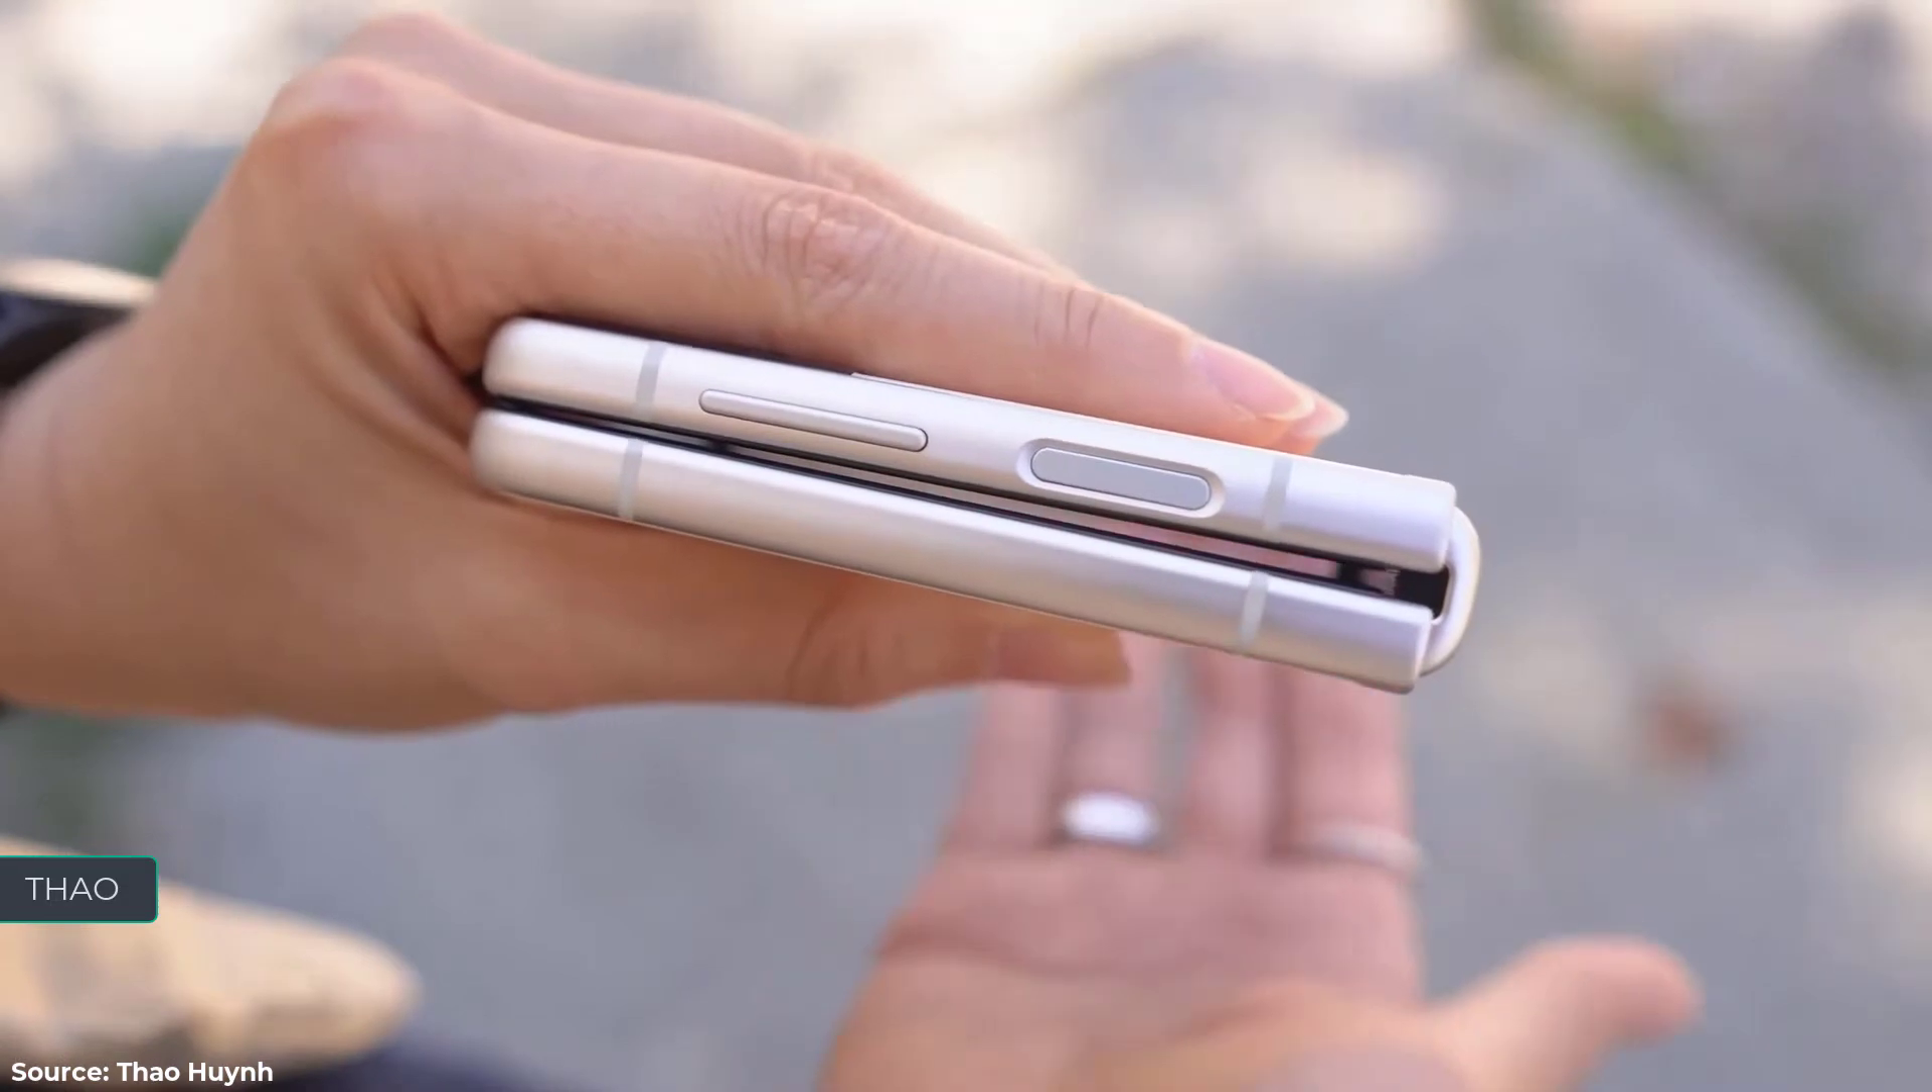When the phone is closed you'll notice there's a slight gap in between.